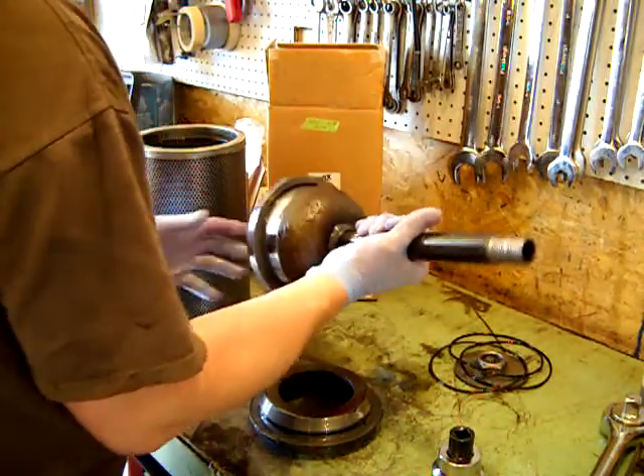Okay, so here's the hydraulic filter assembly. Disassembled most of it.